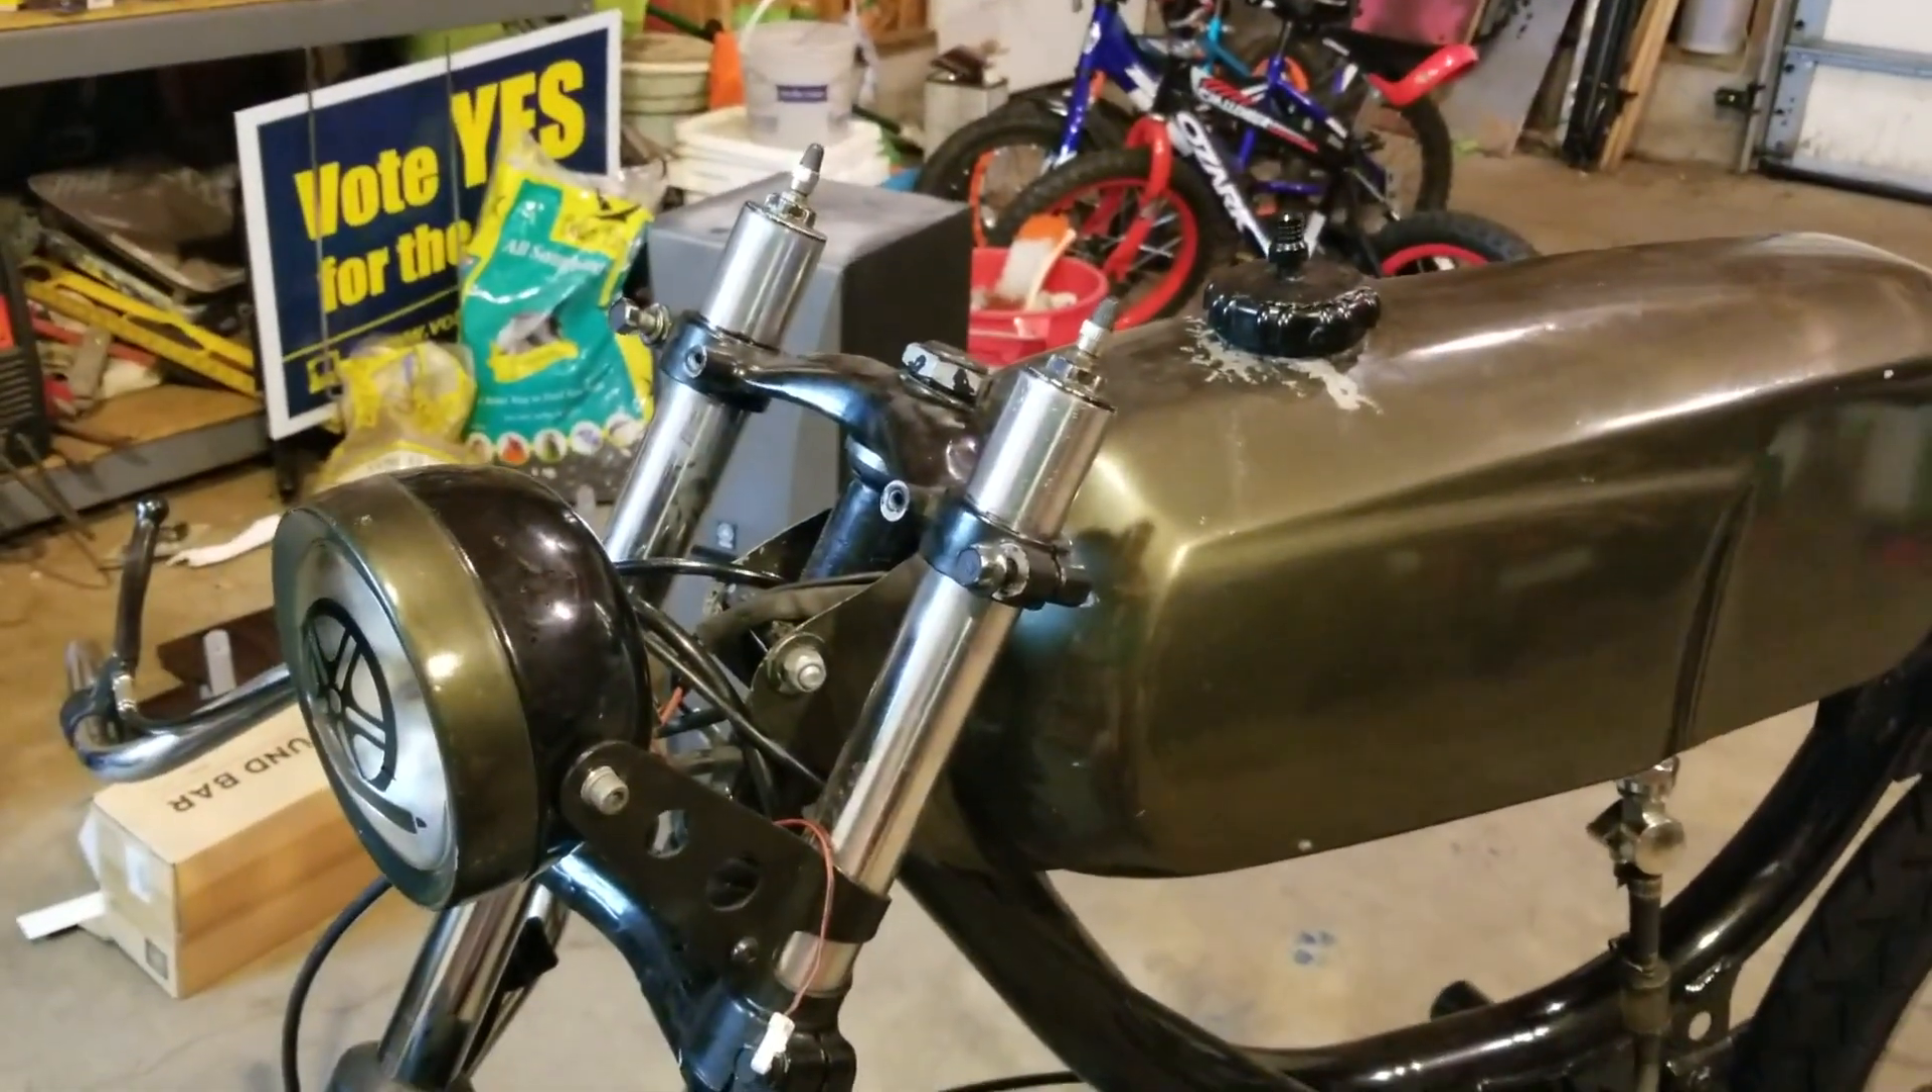Right now you can see I have like two inches or so sticking out above the triple tree.